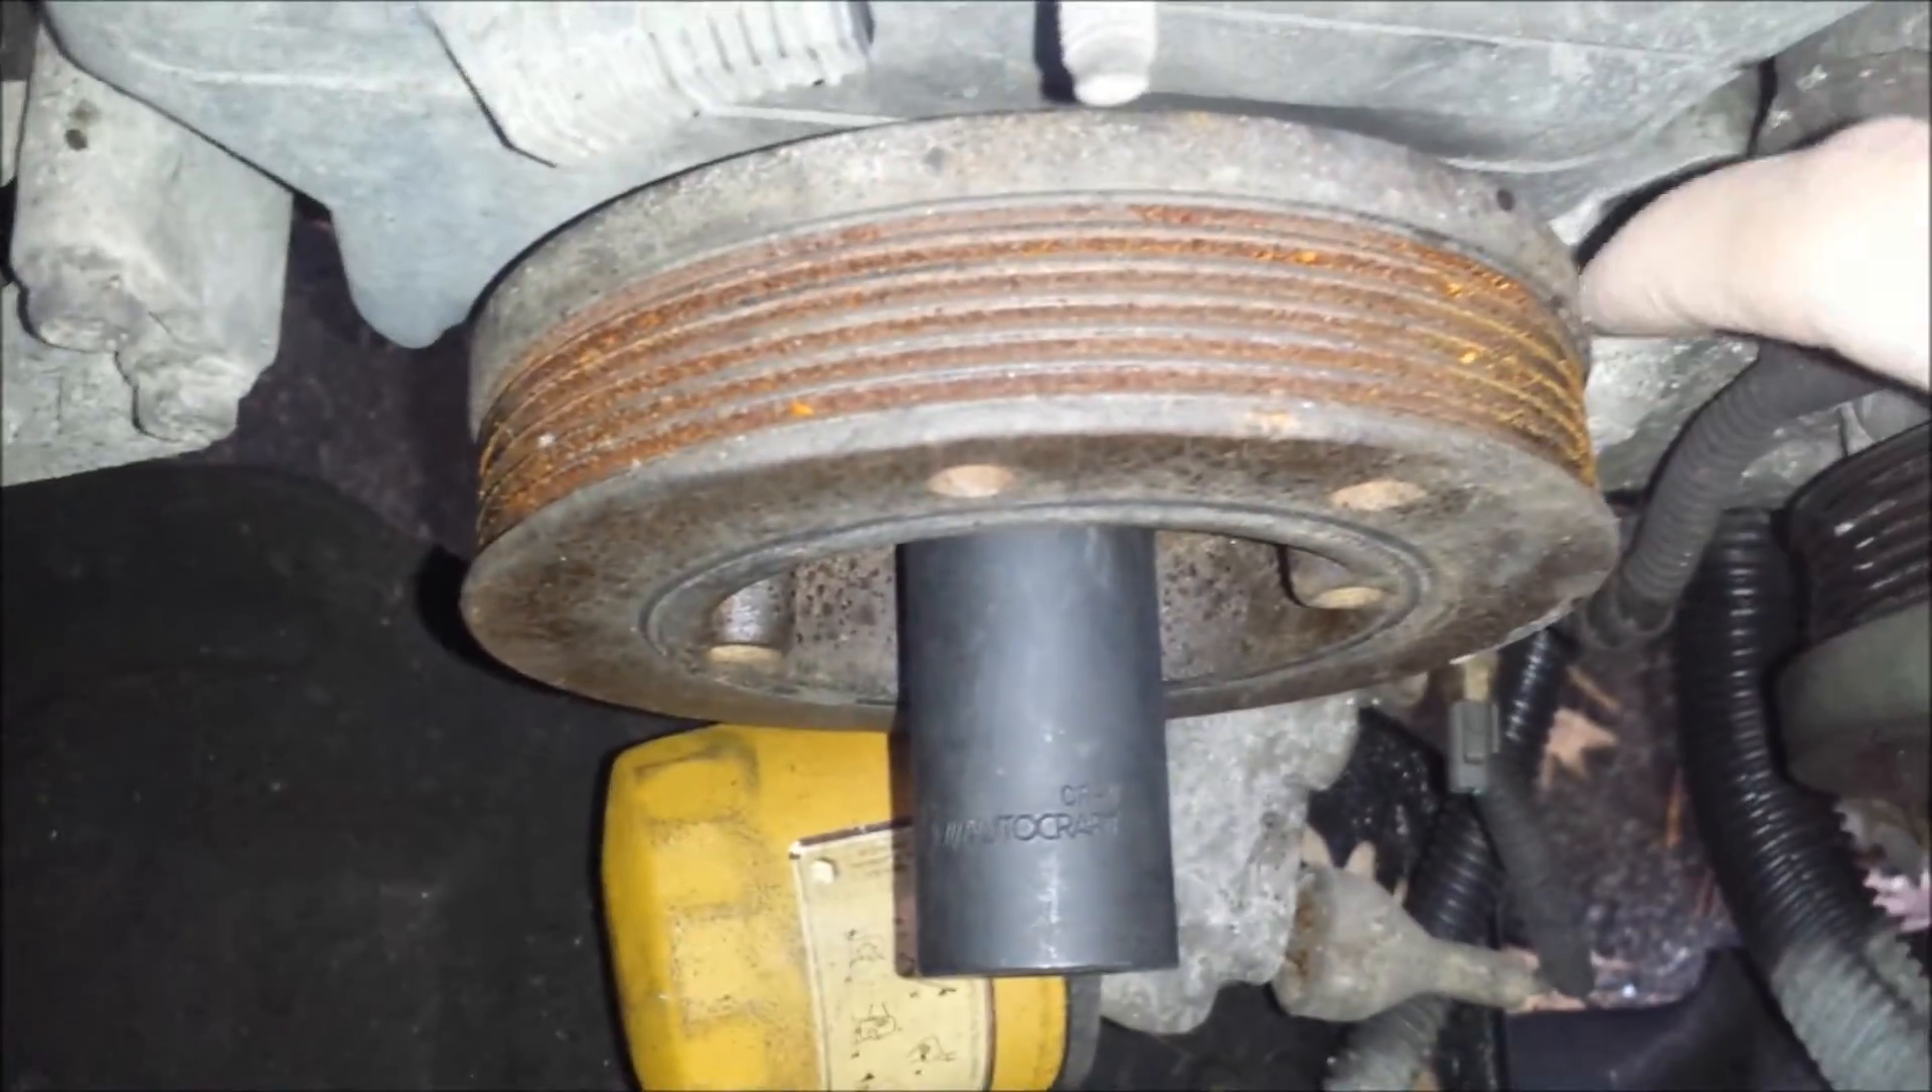You'll see that I've already got a socket installed on the 24mm nut on the crank pulley.